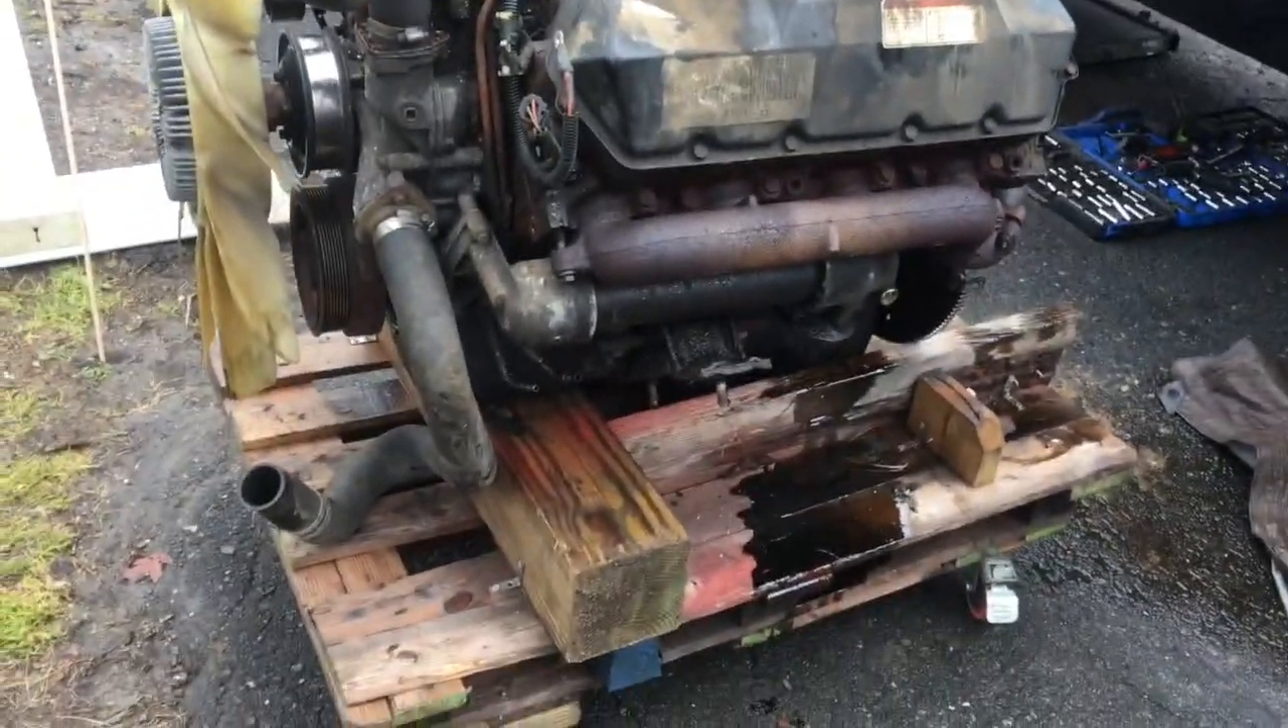This is the same cart that I used to put the Cummins on when I had that 12 valve and it fits this 7 .3 nicely too.